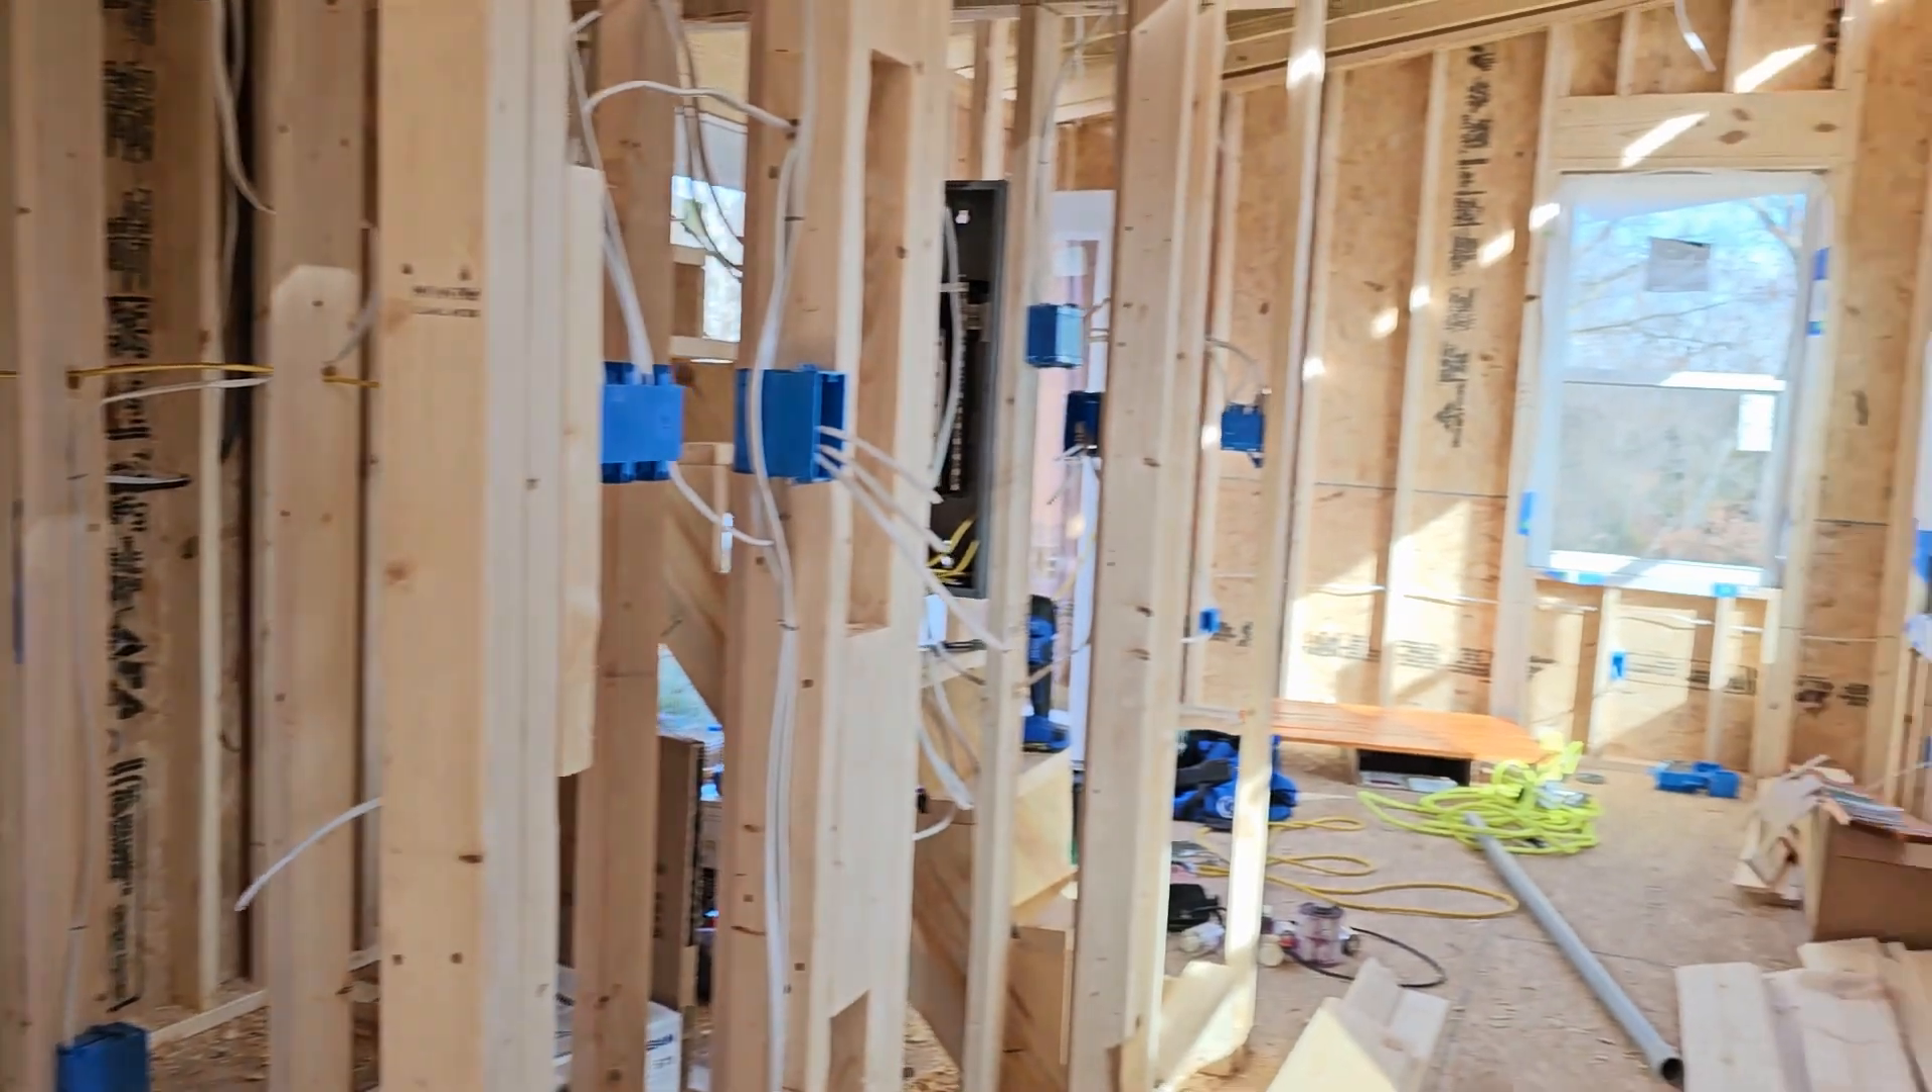So we got all our electrical wires put in.